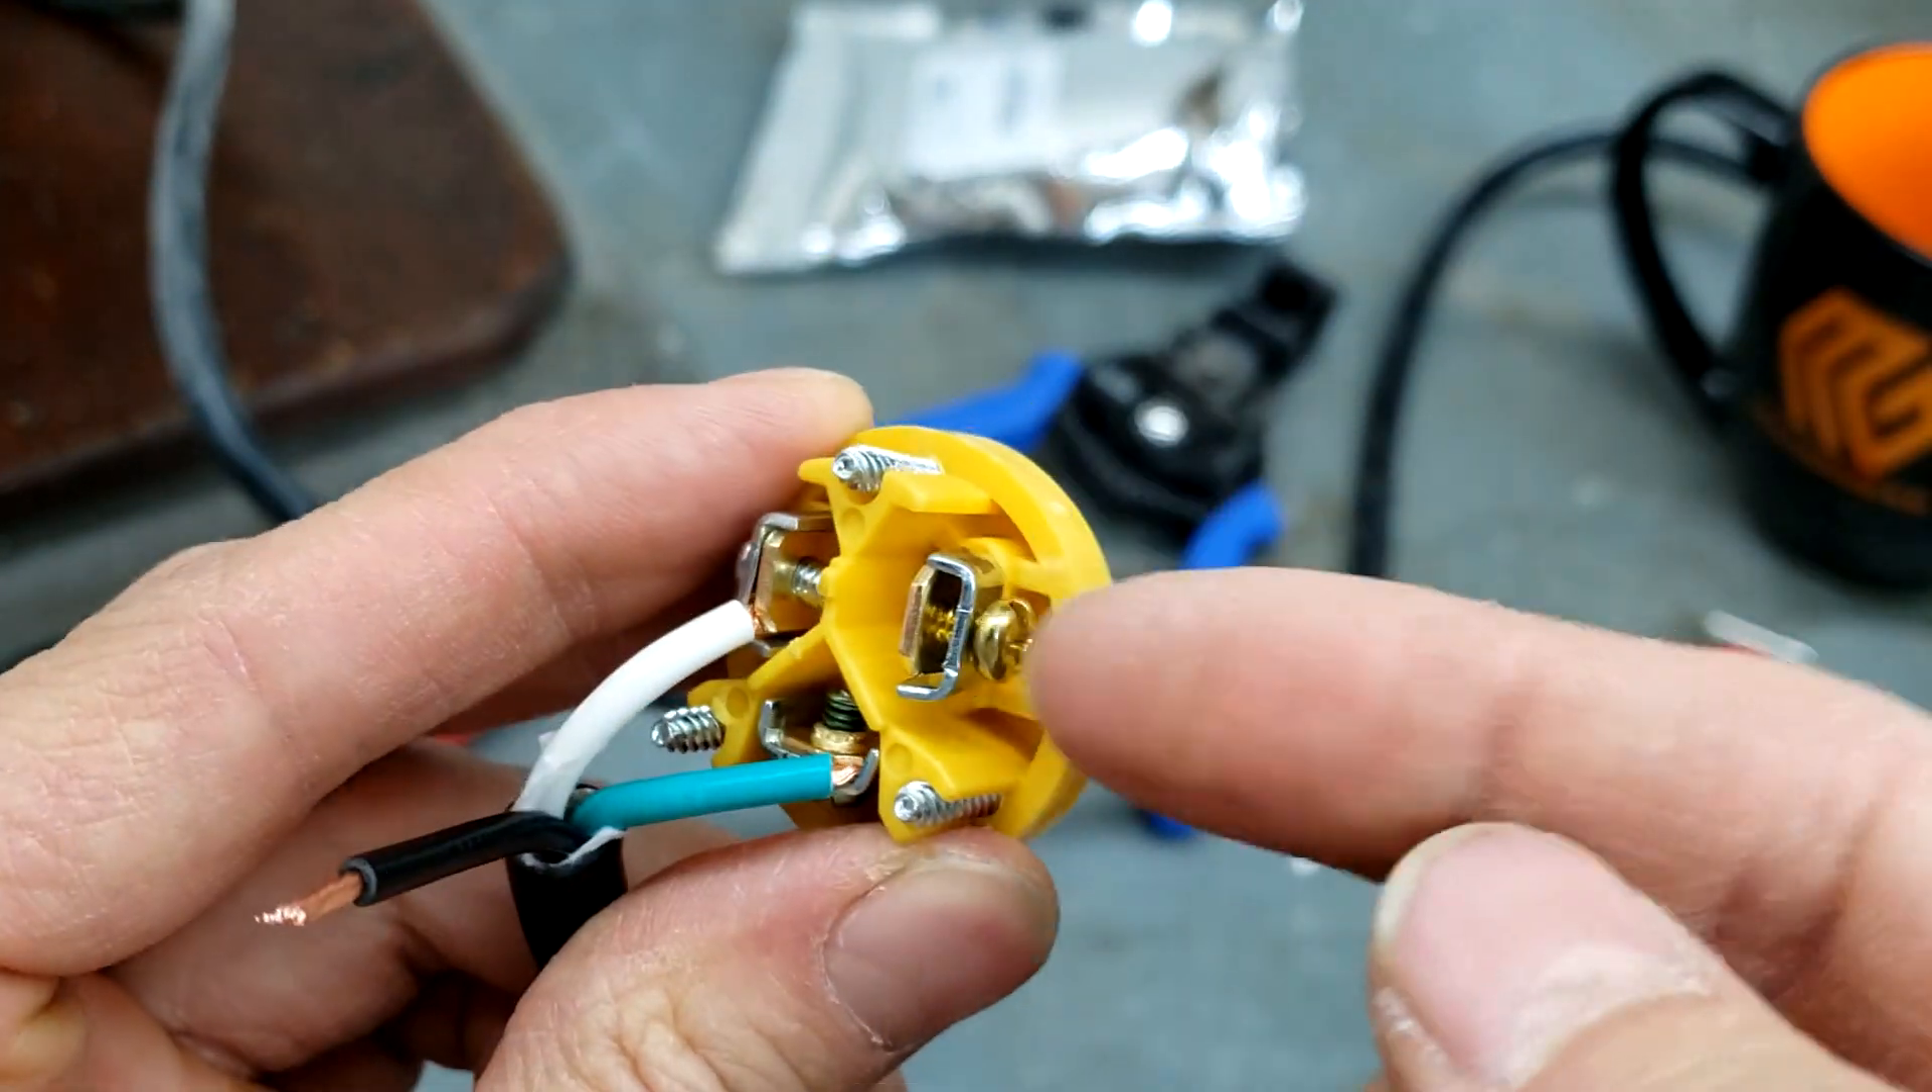And the front plate, you can see now that it's disassembled, there are three little connectors exposed on the inside.